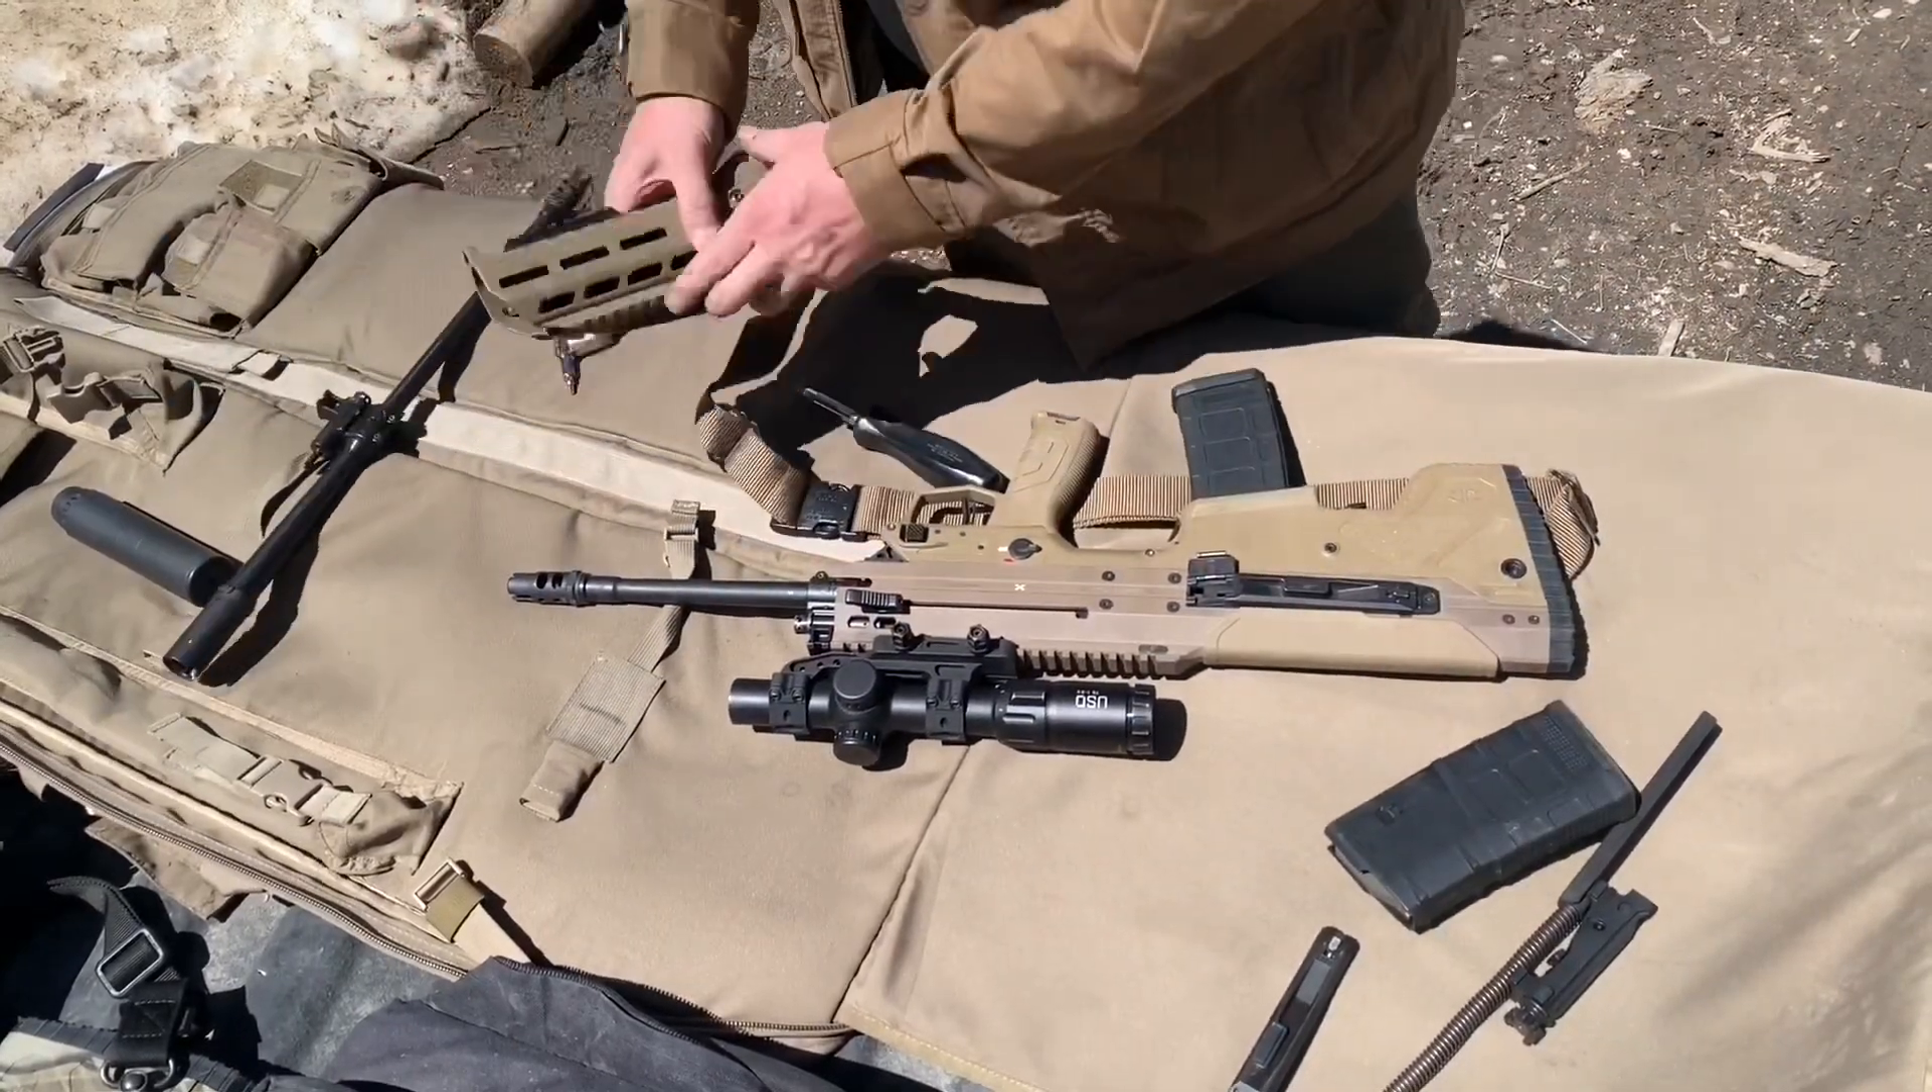All that's left to do is reinstall our hand guard.